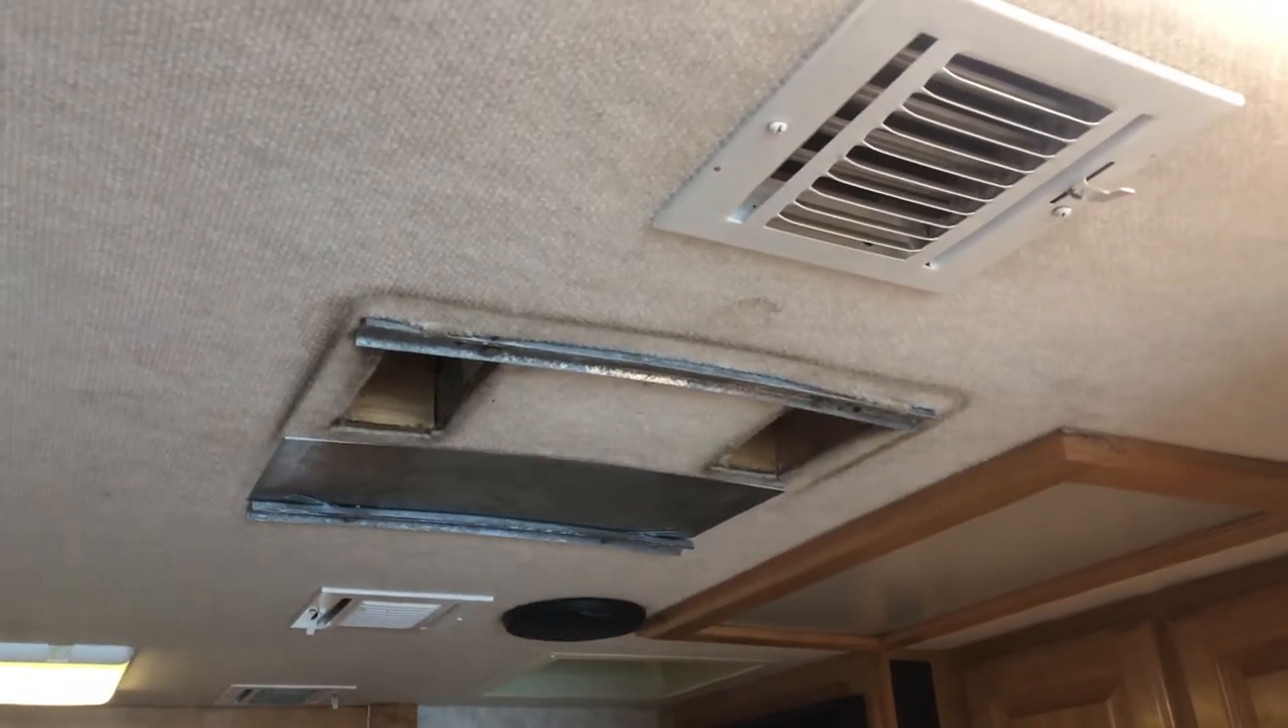Everything seems perfect. I'm very pleased. So now I just got to put the cover back and the filter back on and I'm good to go for my trip to Tawas.